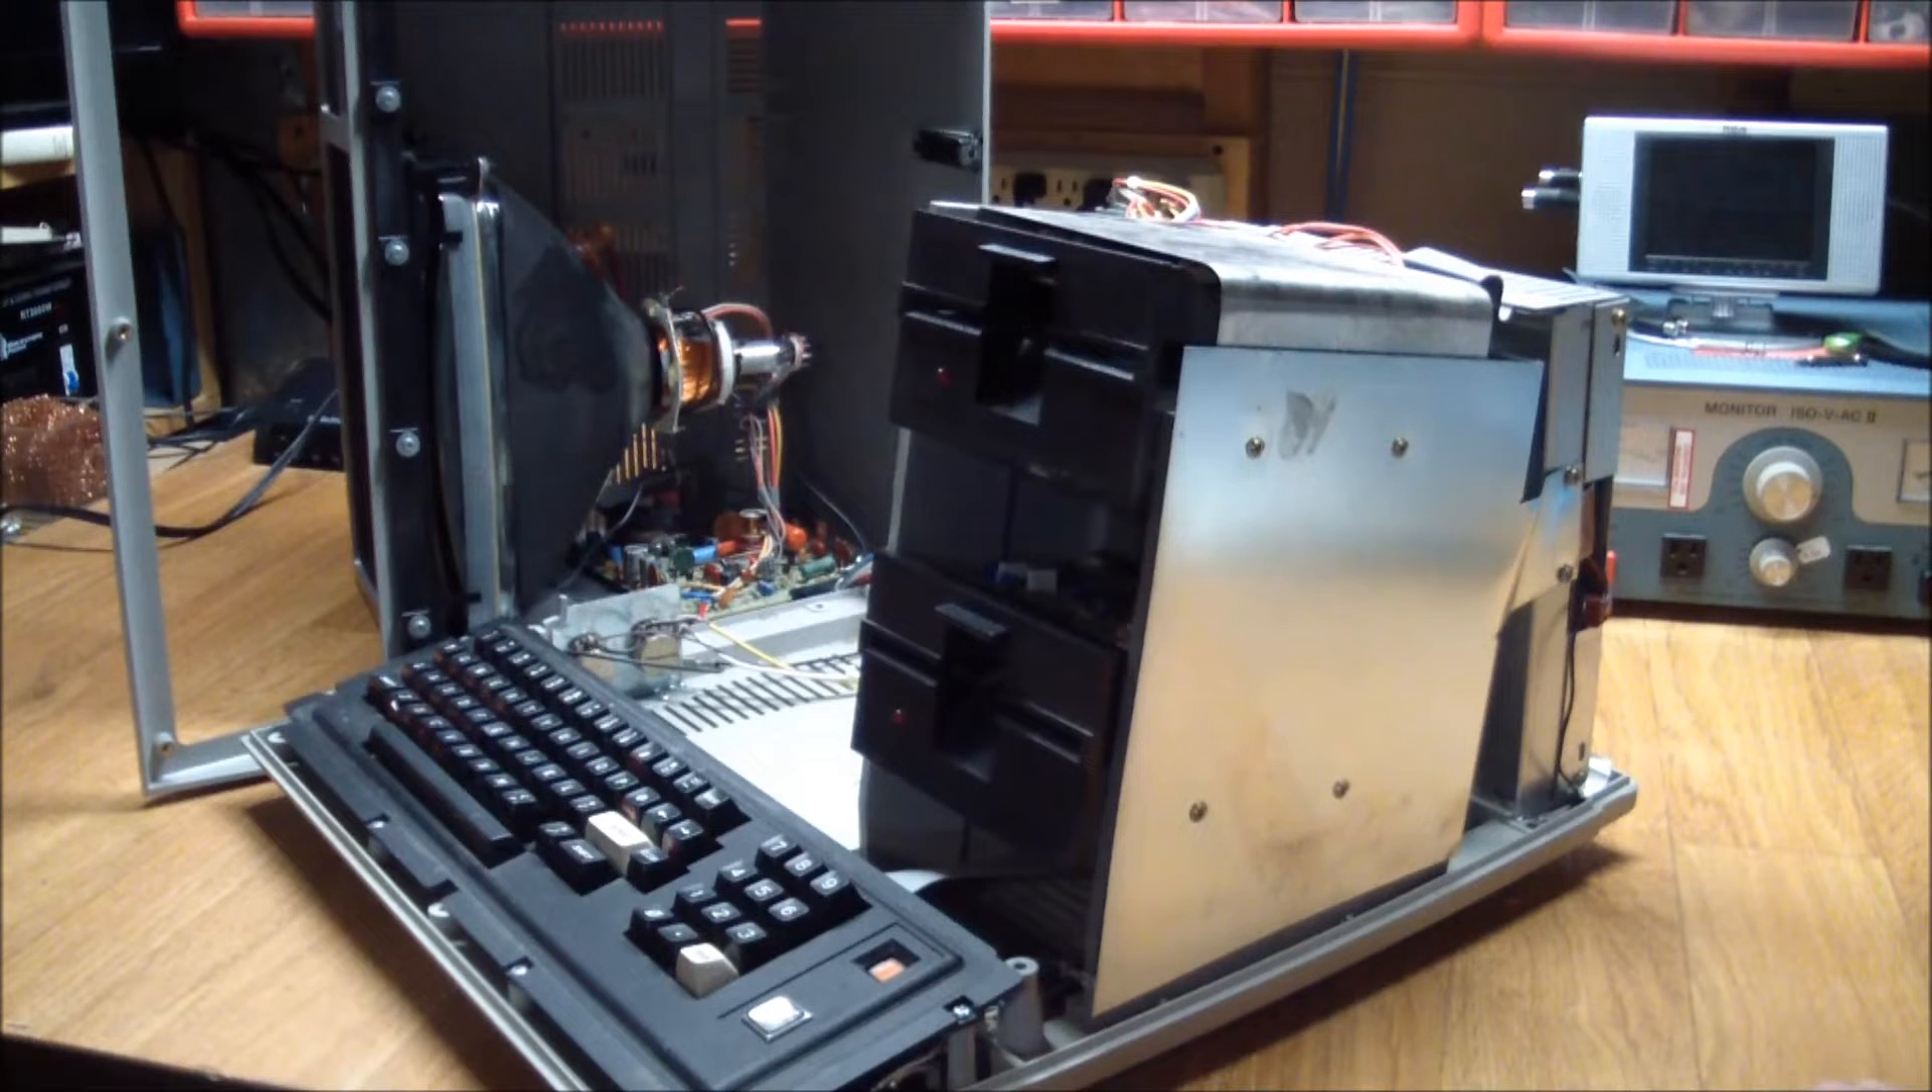All right, I got the top off without incident after, of course, removing all of the bottom screws and then pulling the top straight up and away from the lower part.